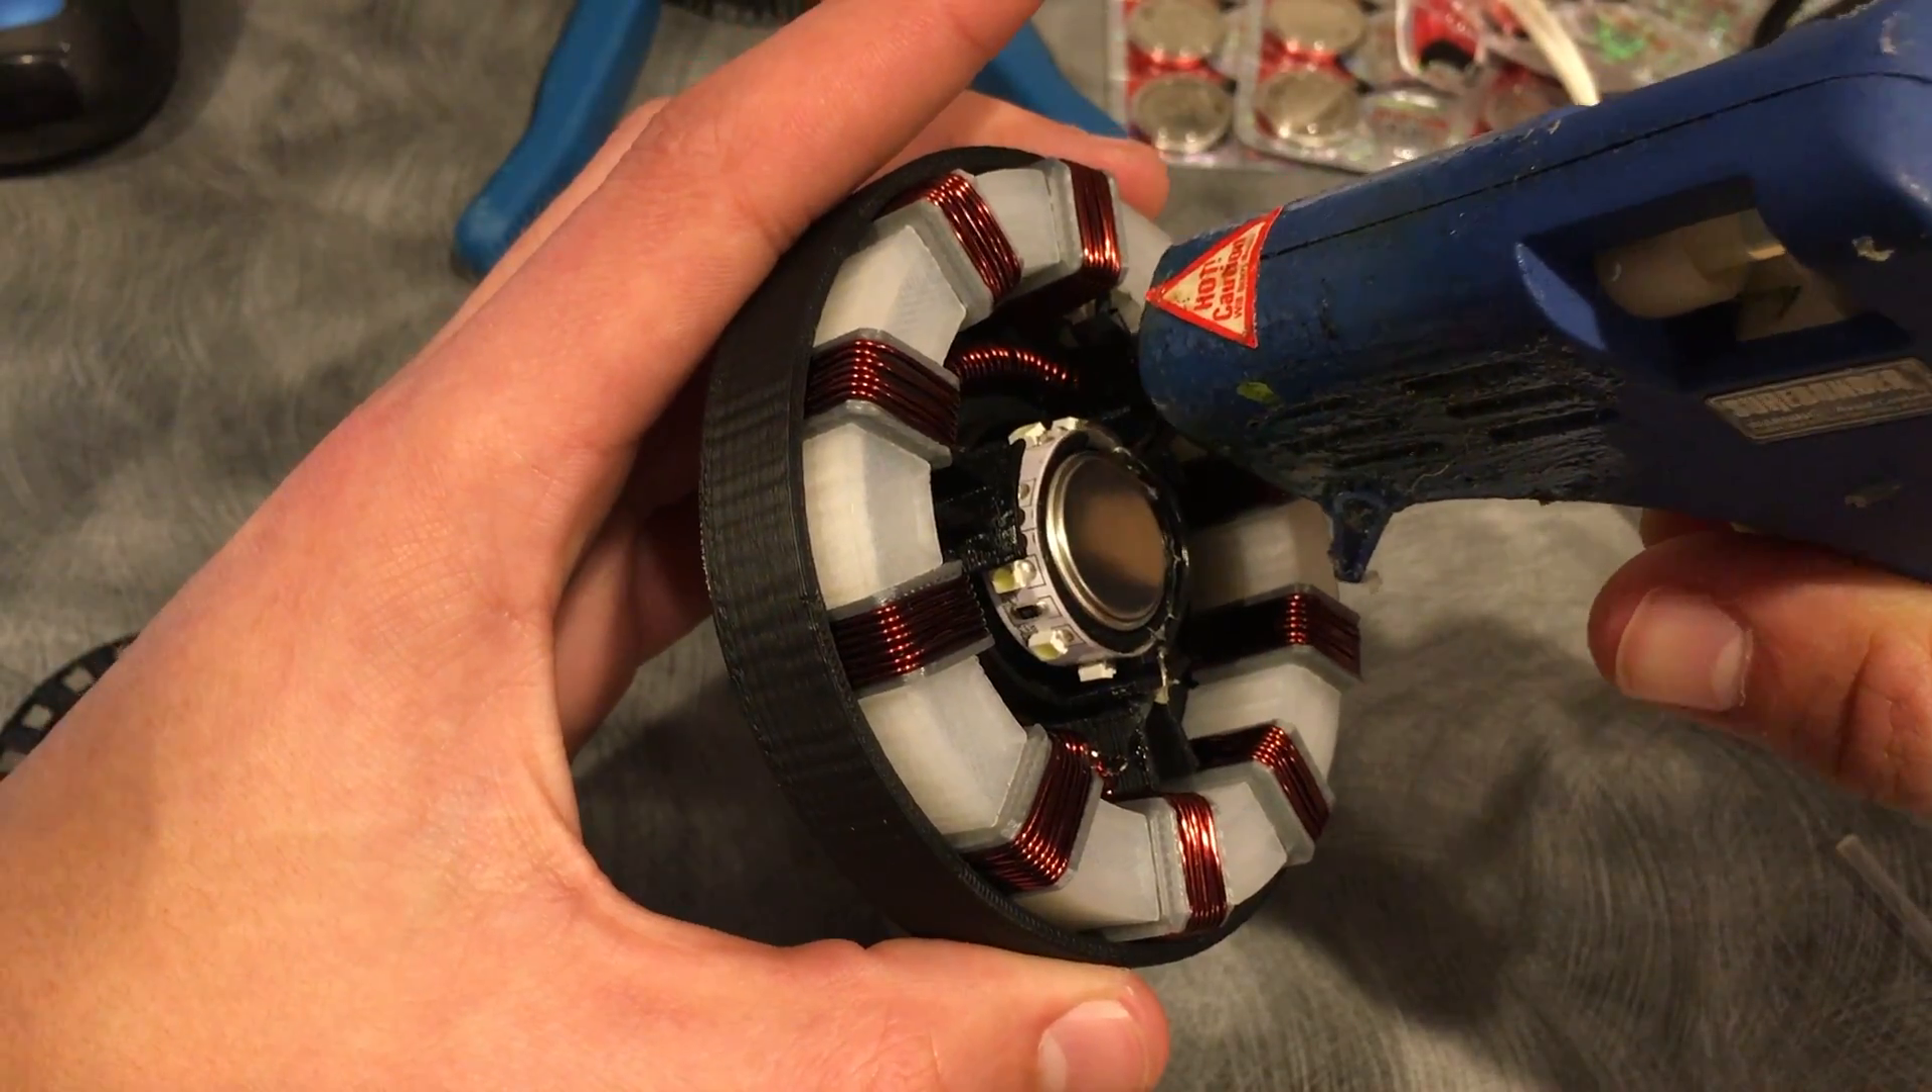I coiled up some more copper wire and glued the coils into the back of the cavity.